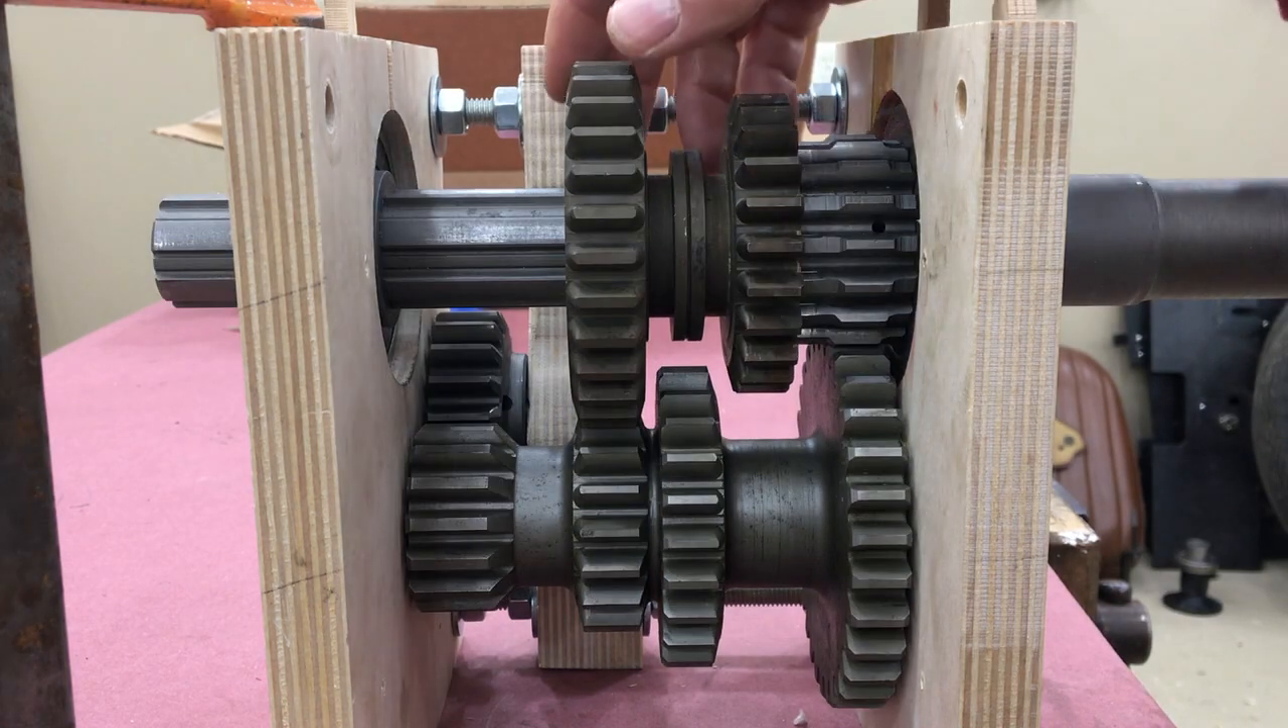We've got the main shaft in and the counter shaft in.